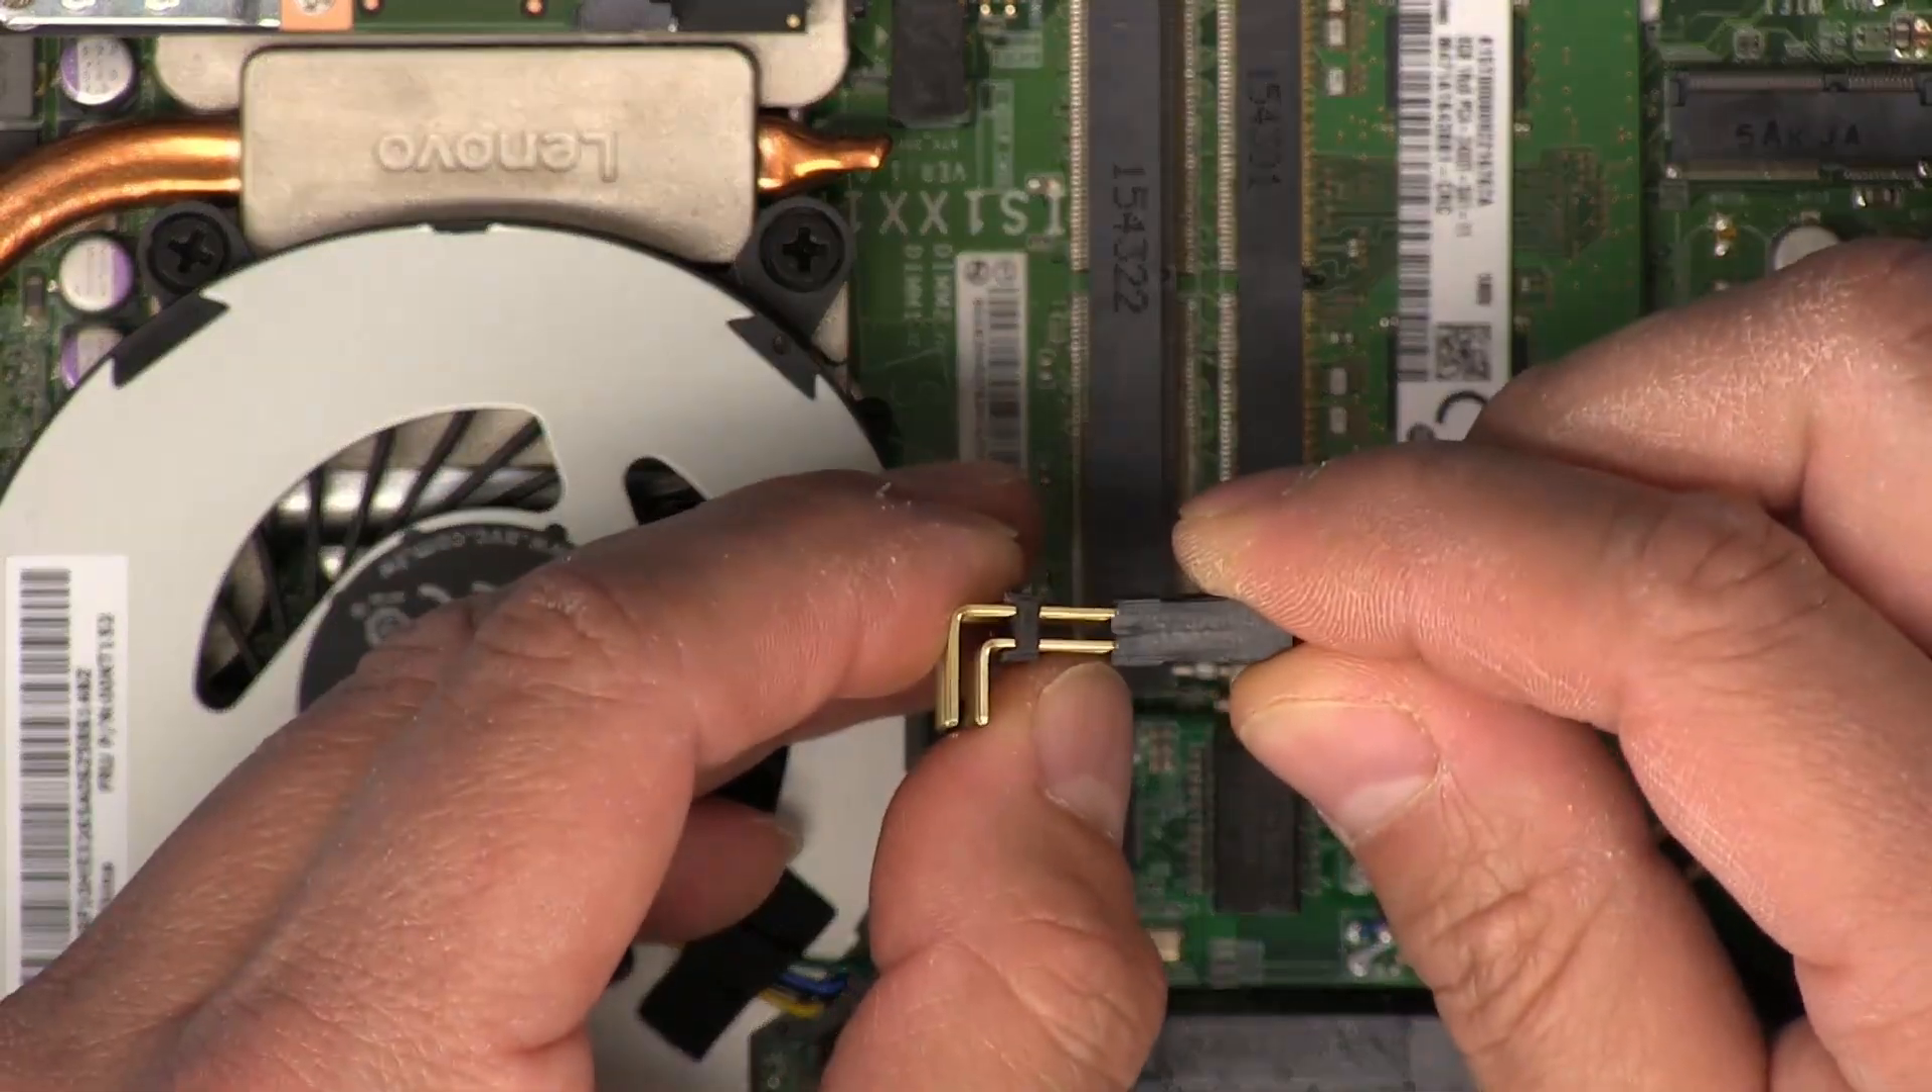If we plug this in like right here, you see that we've got quite a bit of a gap there between where this pin bends down, and where it, and where the plastic here, the edge of it actually is.